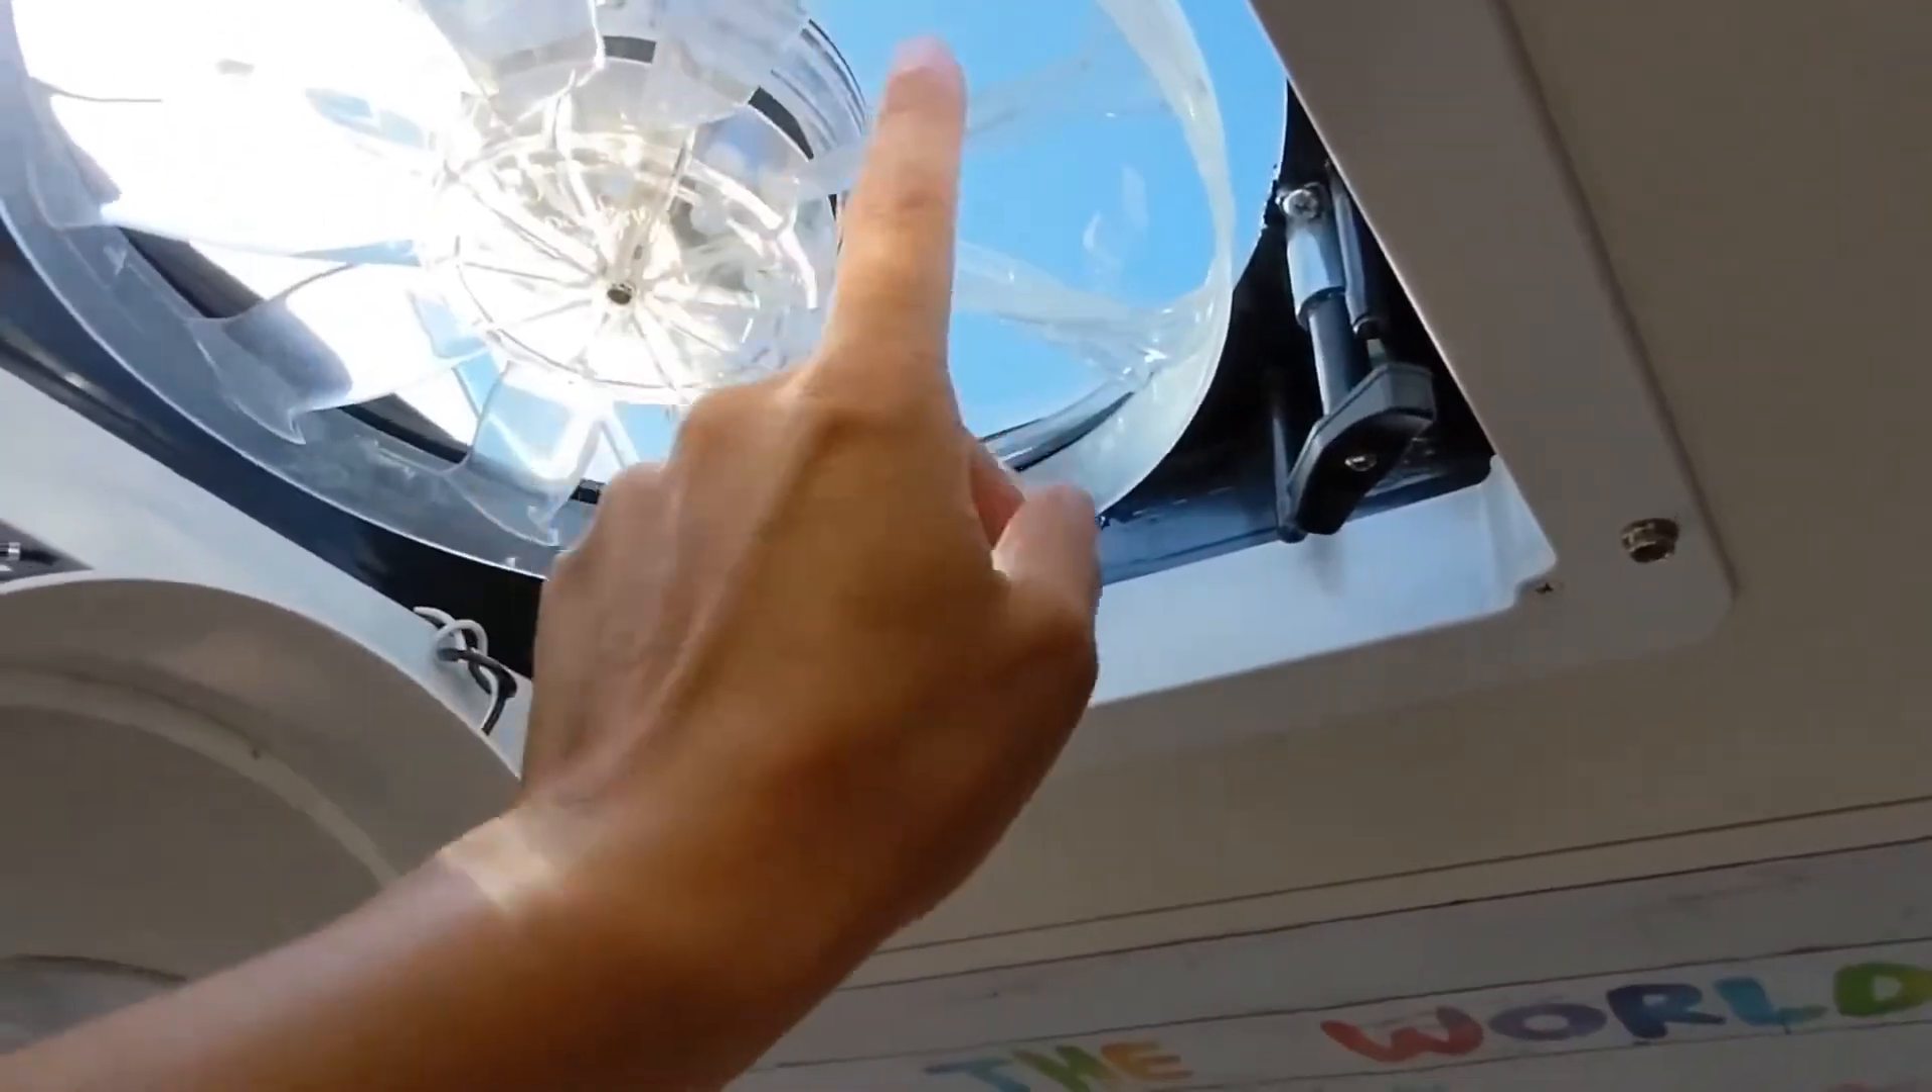The fans back in place now.